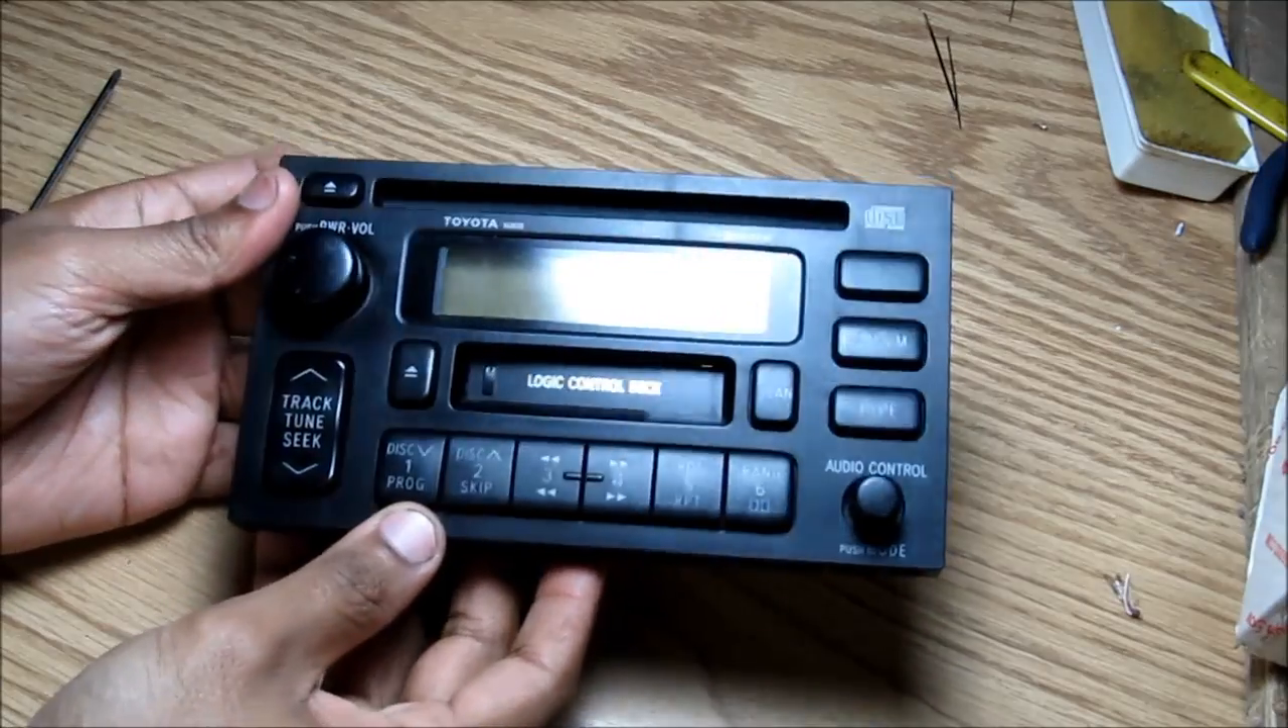Here I've got the radio face removed from the vehicle.